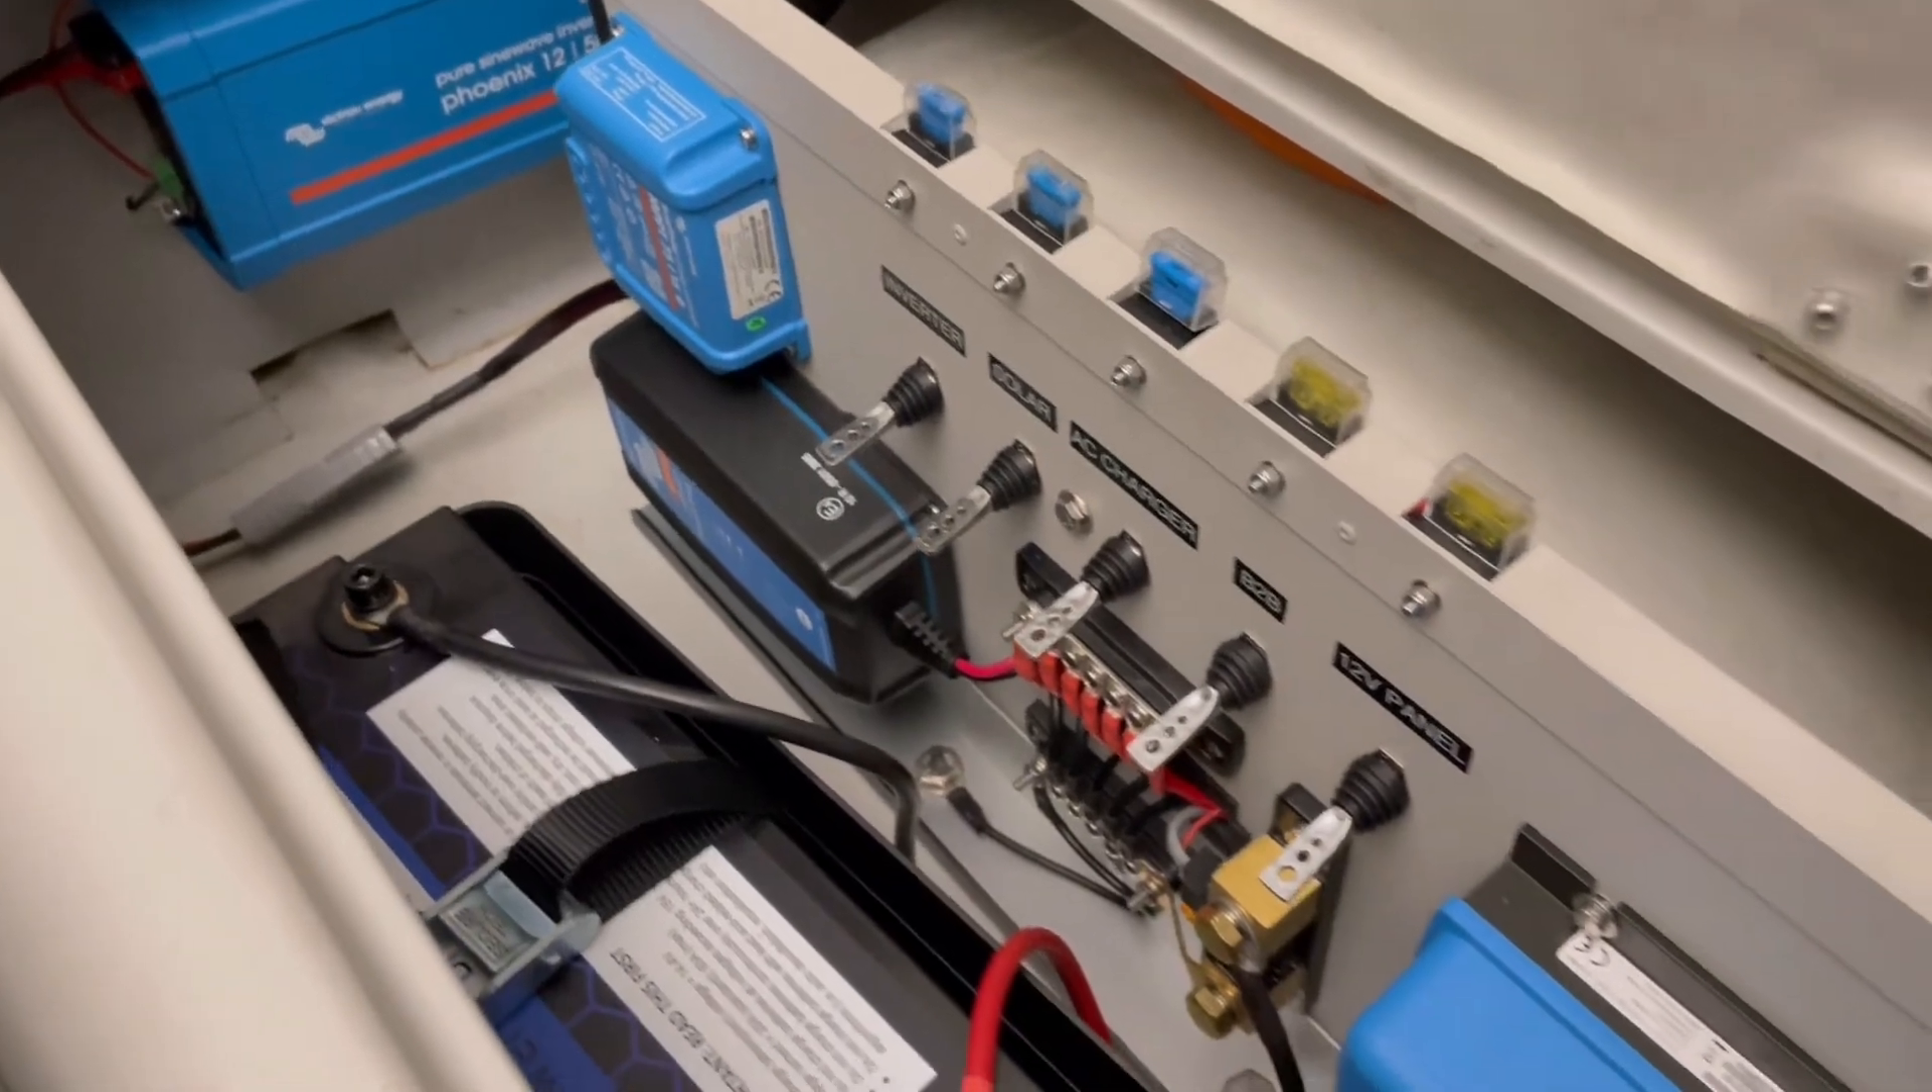On the inside we've got the lithium battery and we've got the Victron panel all connected up.